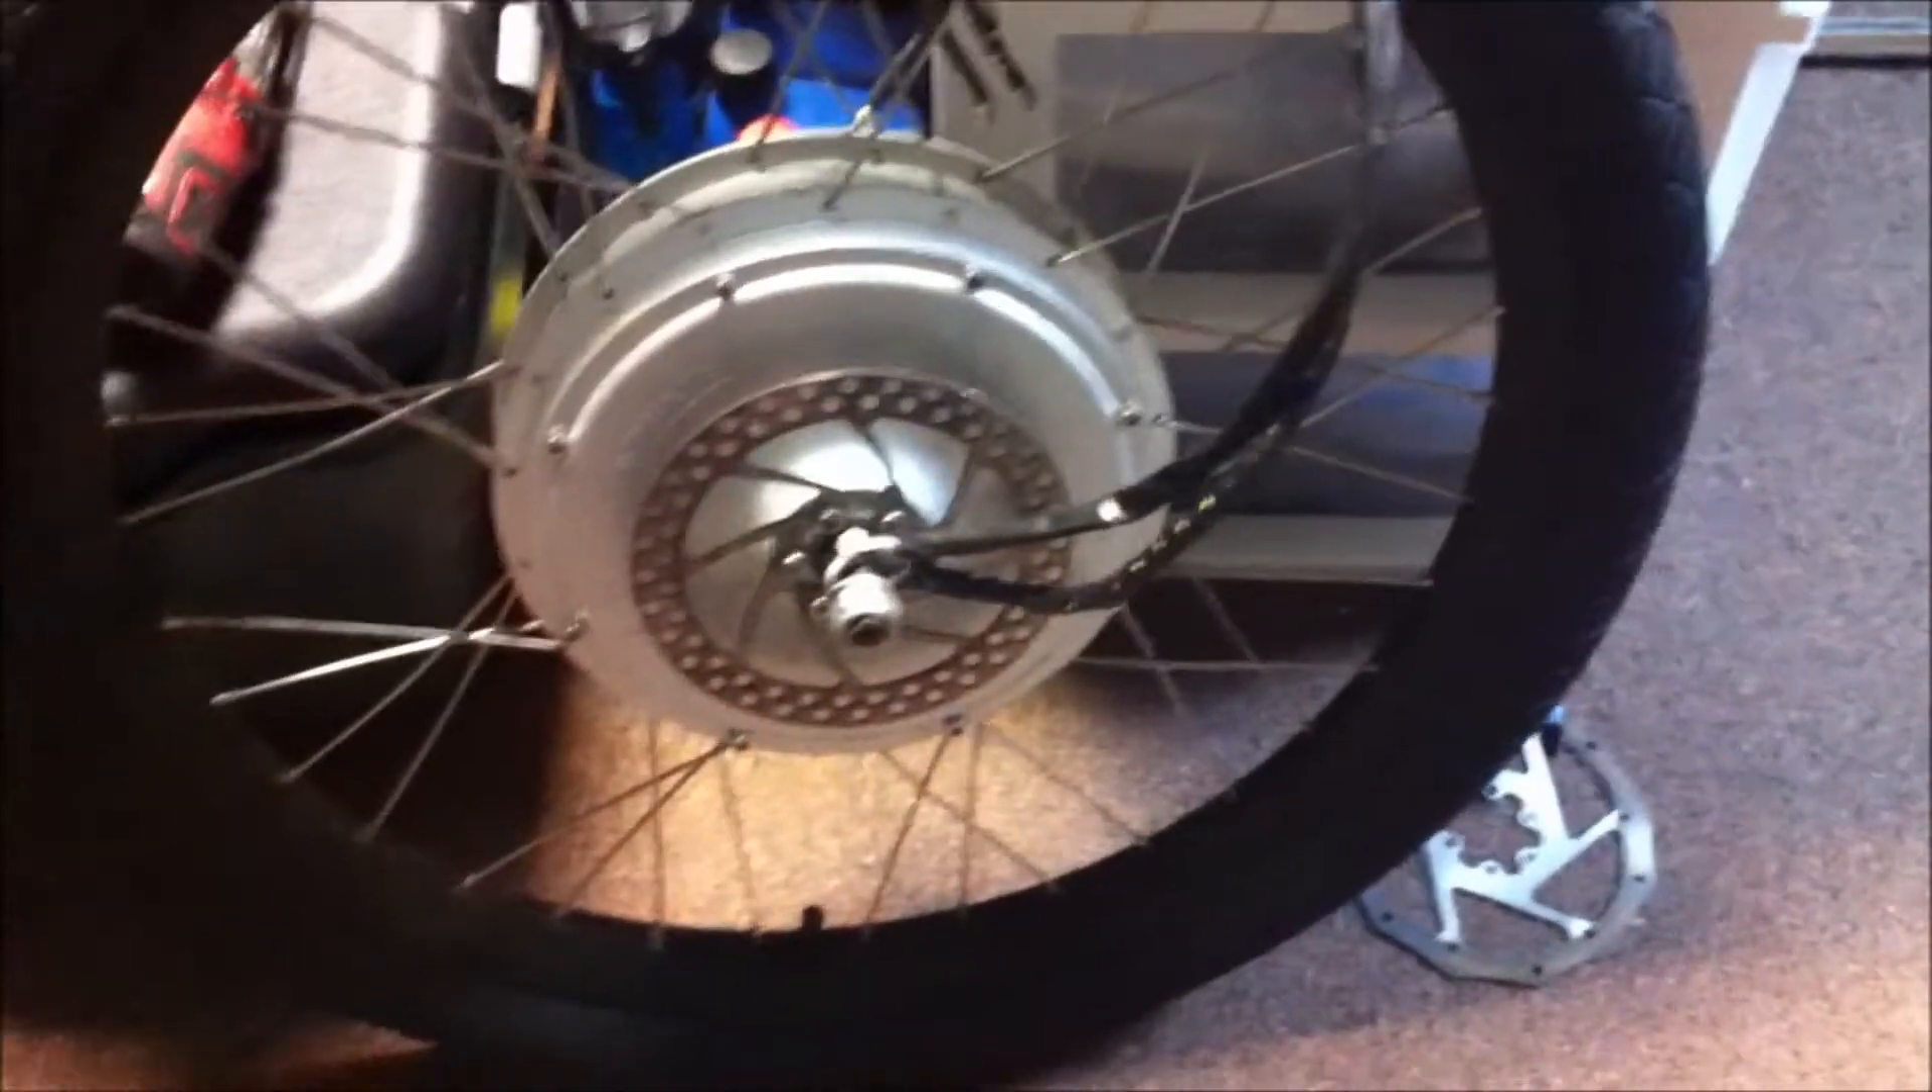Alright, I got the tire mounted on the rear motor as well. So I got both new tires on.